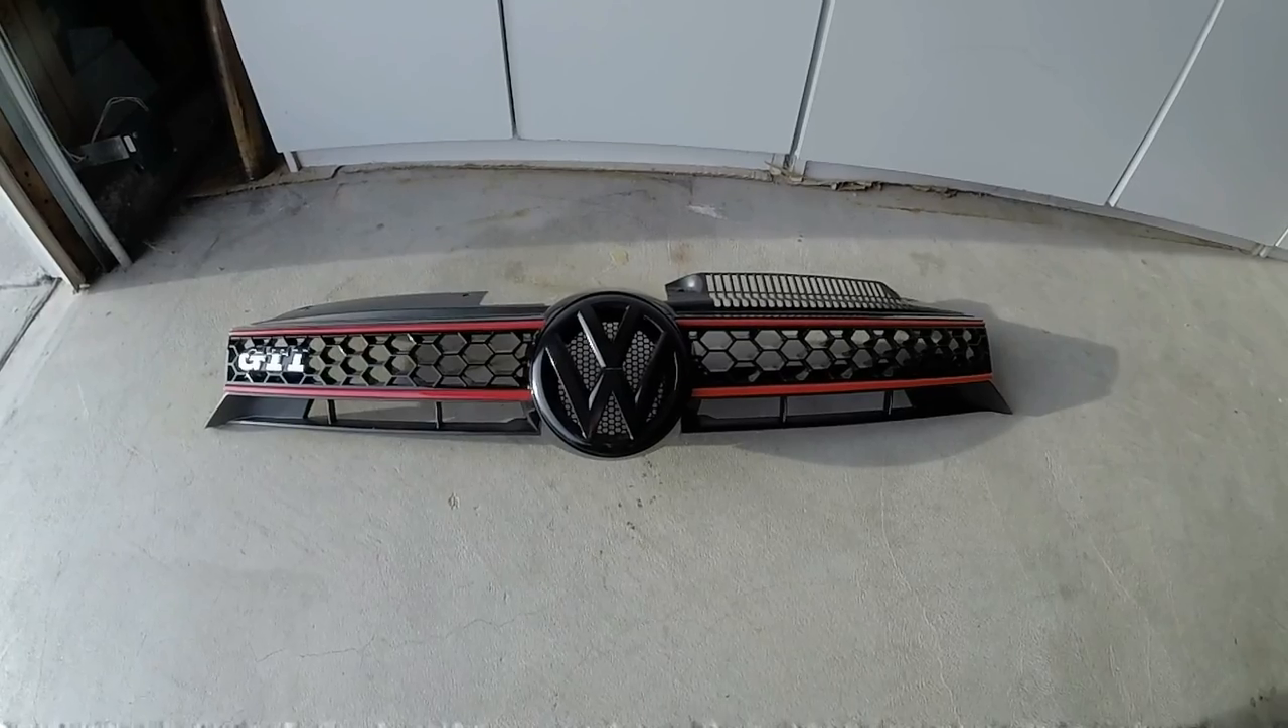Just got the grill reassembled.